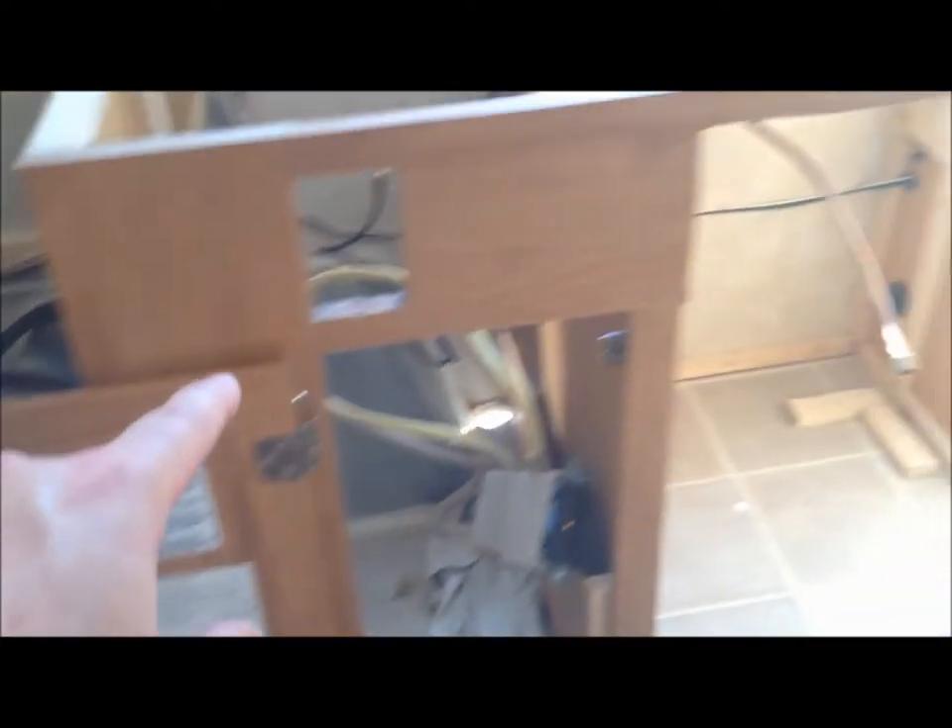So I still have not gotten the cabinet out because I had so much work to do to get the water tank out.